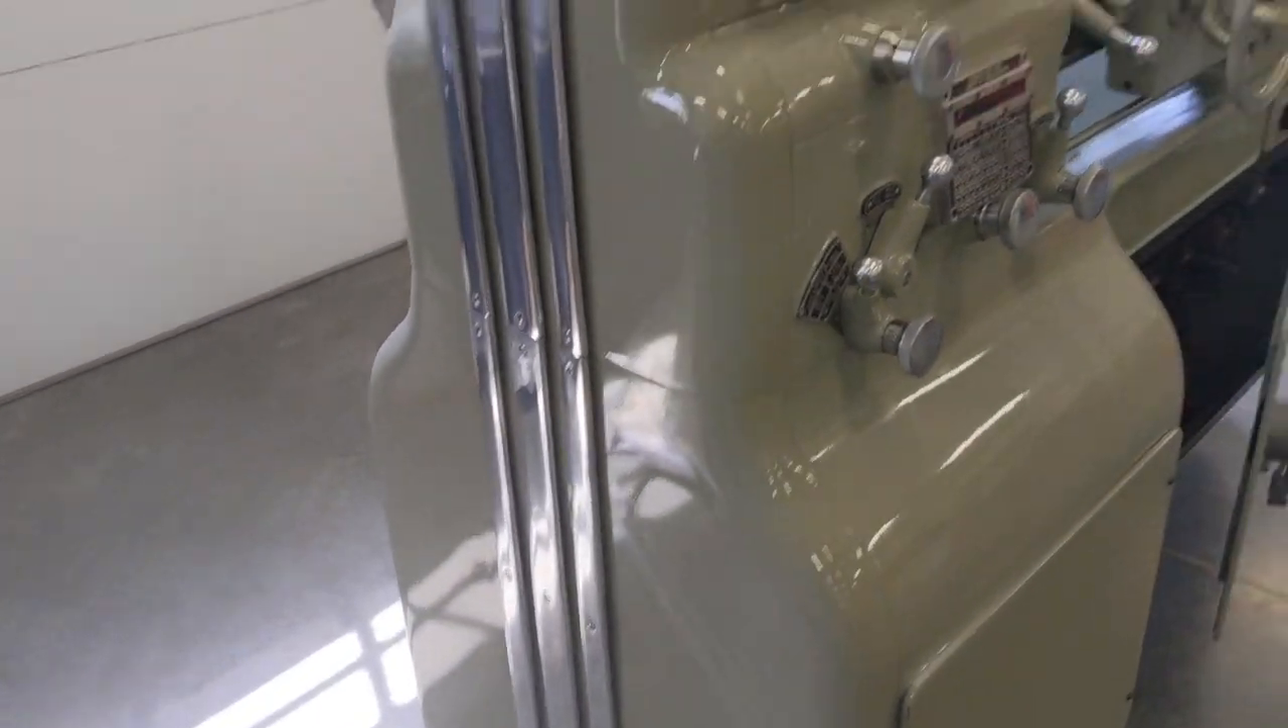So, I finished up getting these panels painted and mounted on.